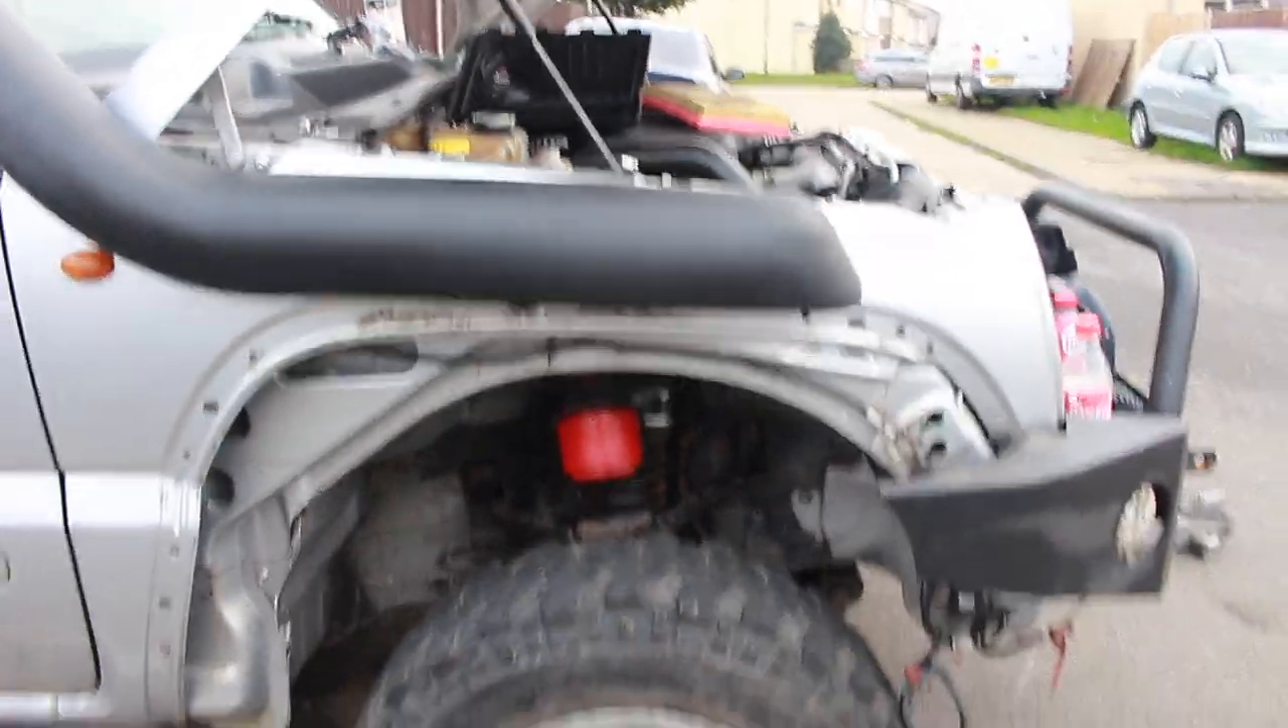The wheel arch bumper is off at the moment so it does look like there's even more of a gap.